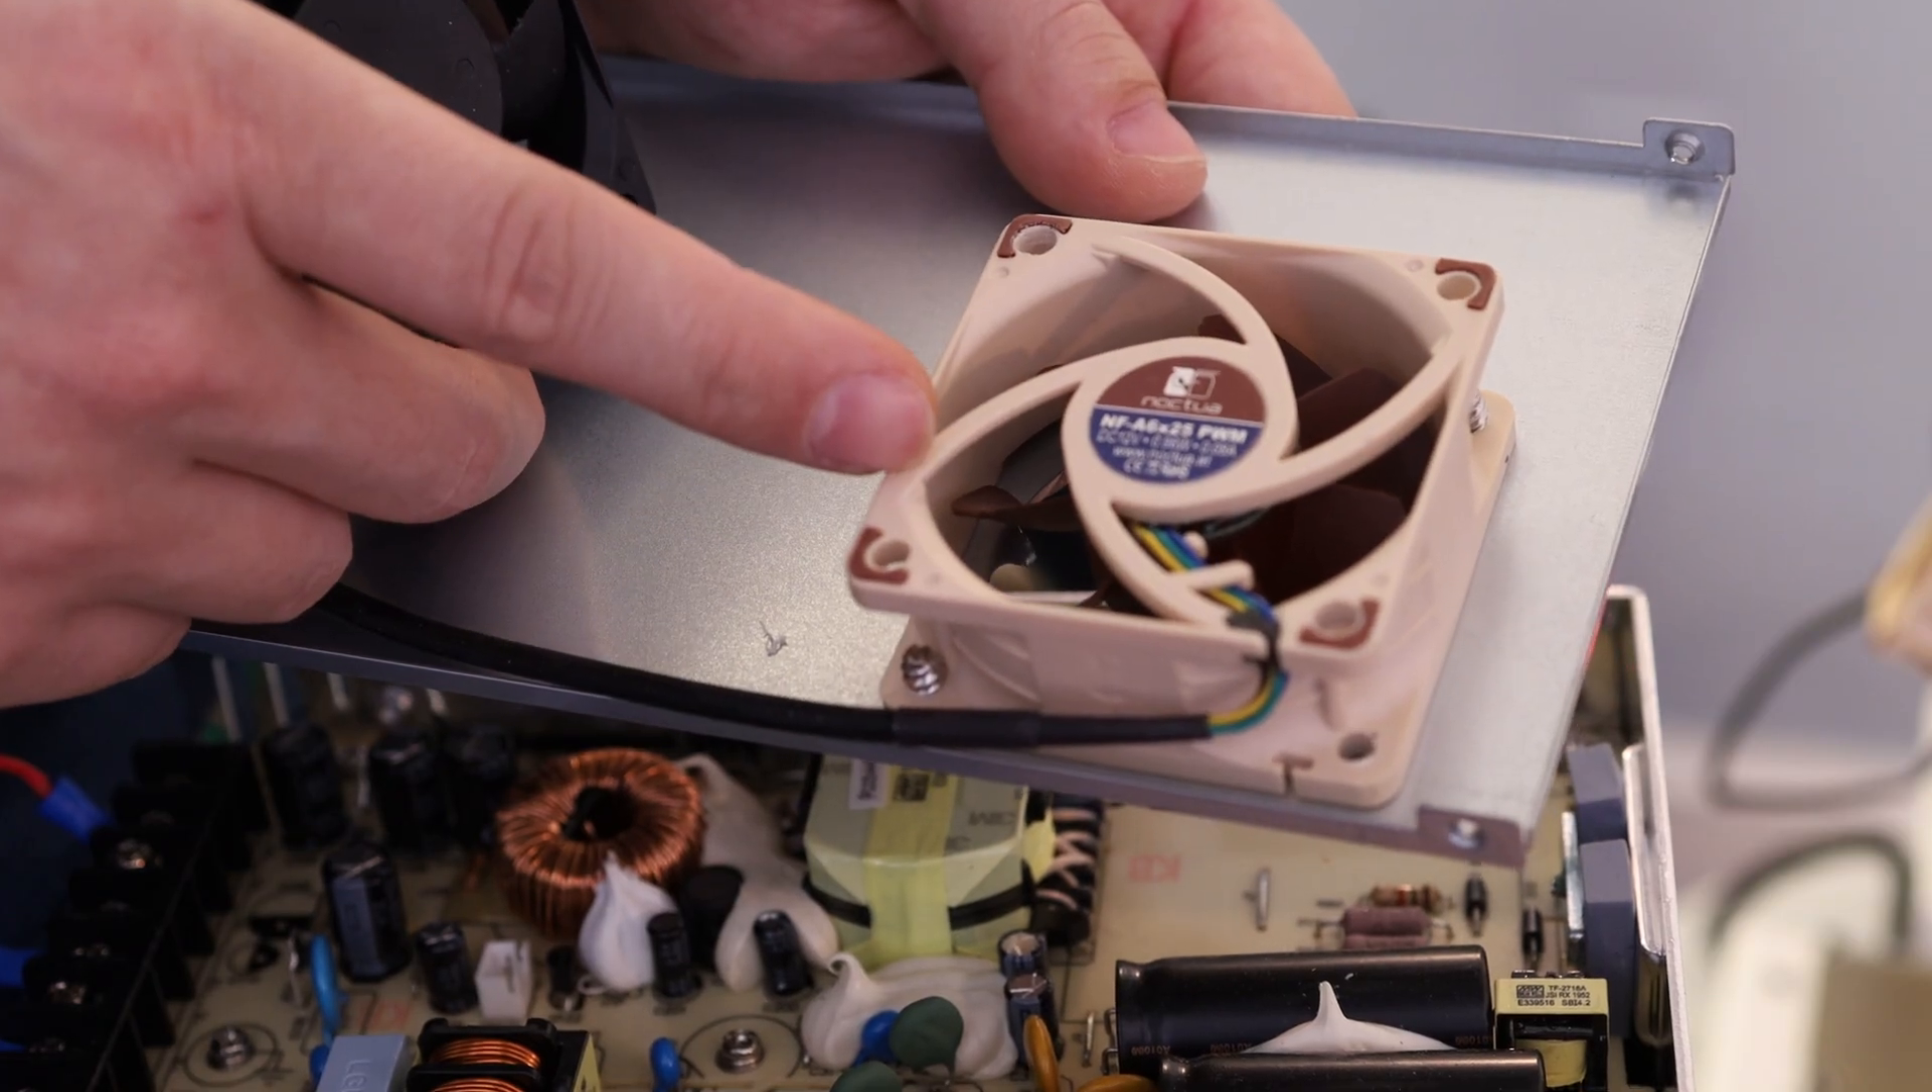You can see here, I've already installed a 12 volt Noctua fan into this port.